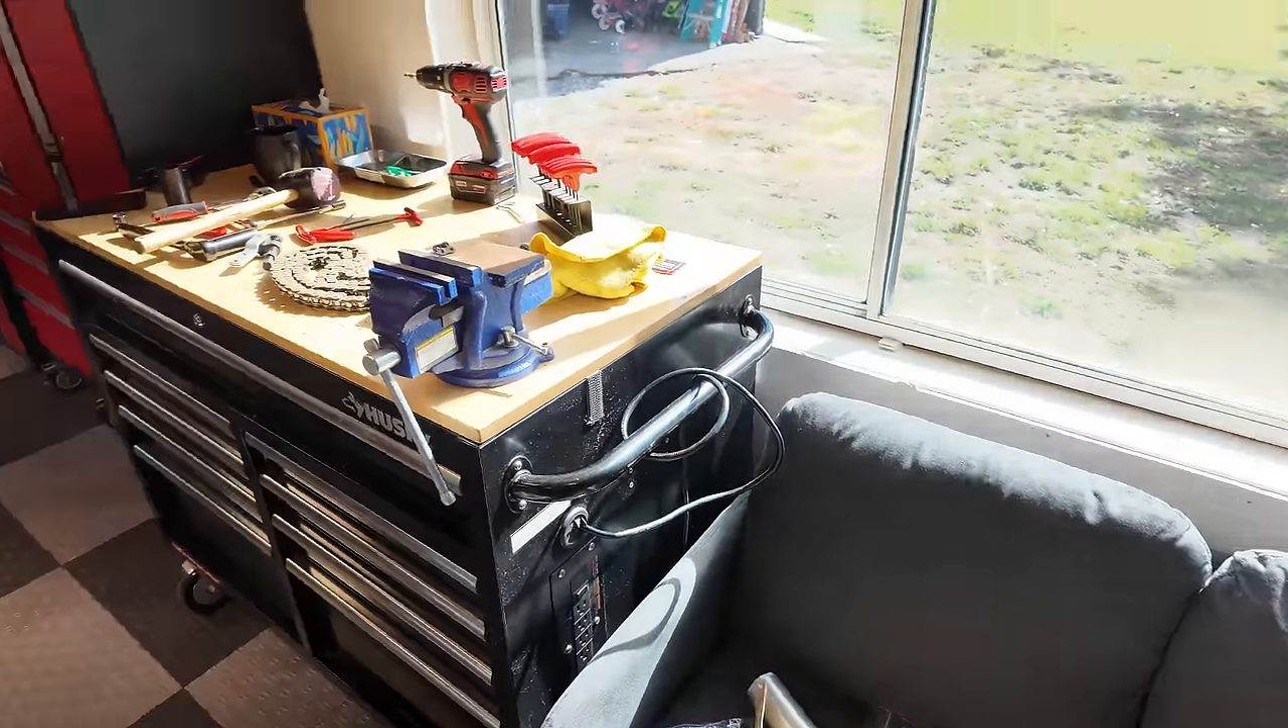I still haven't even put the chain back on.